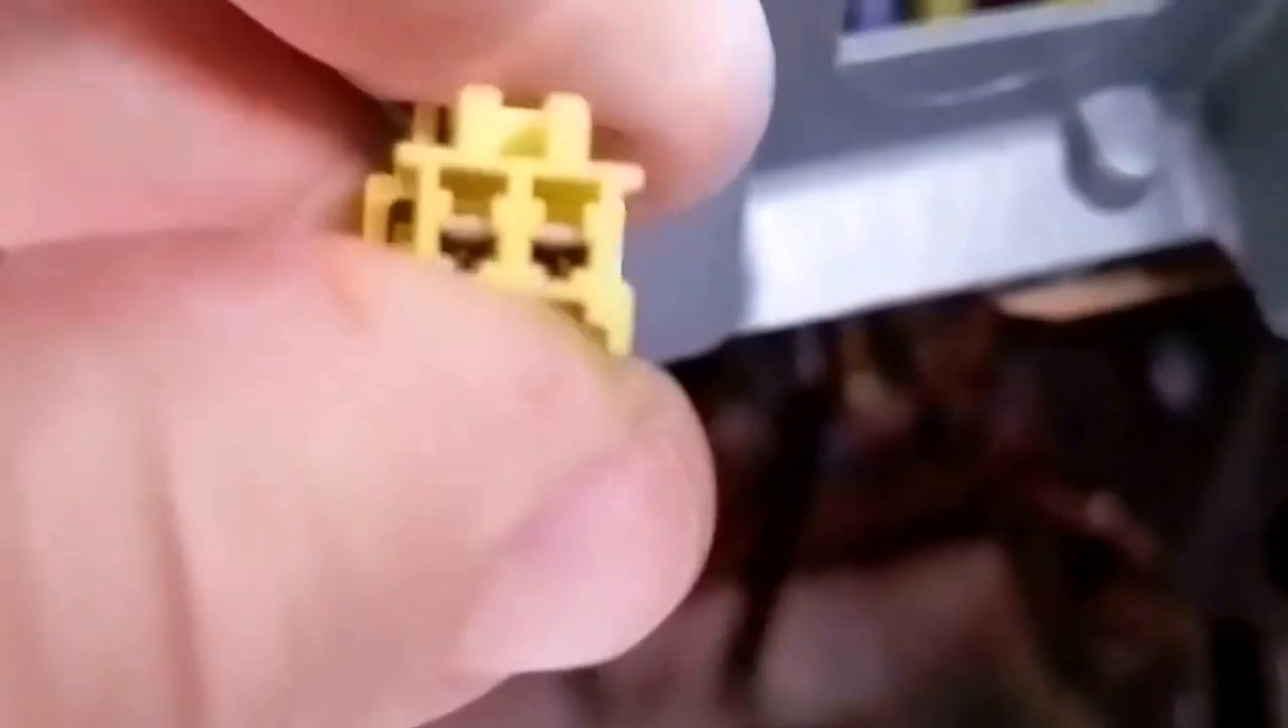Okay, so we've got our yellow connector out.